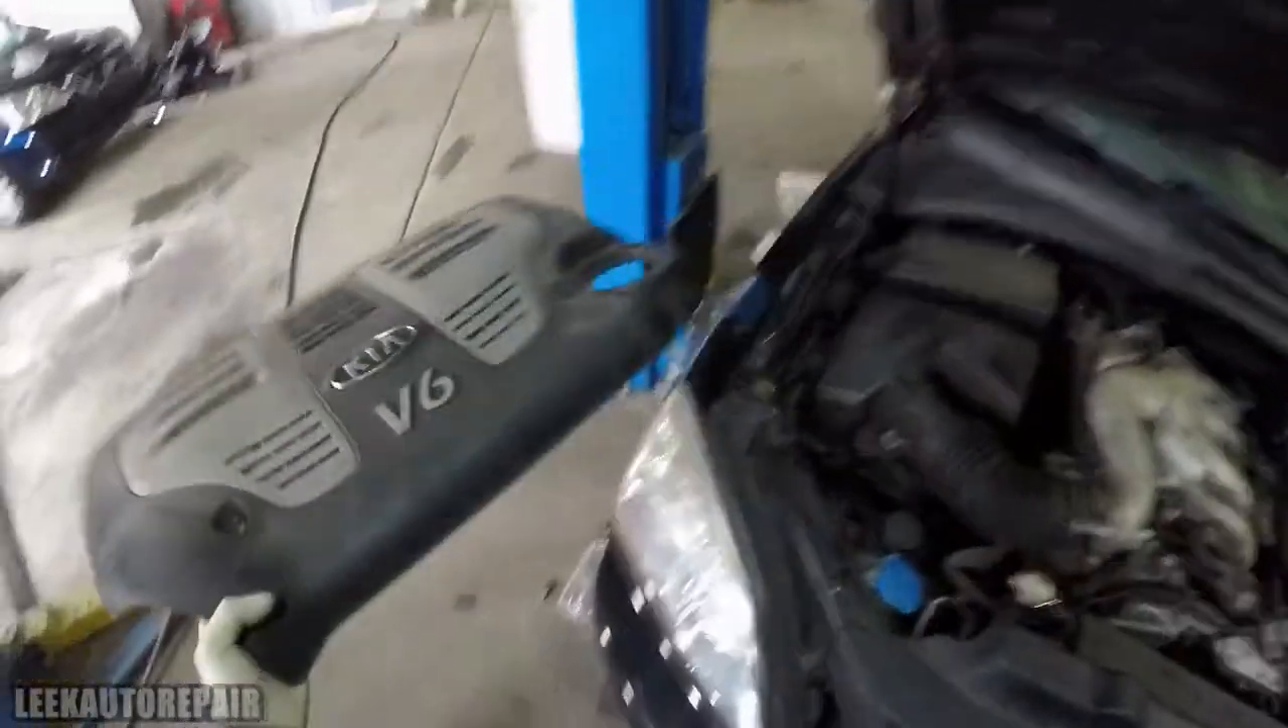I took off the engine cover.